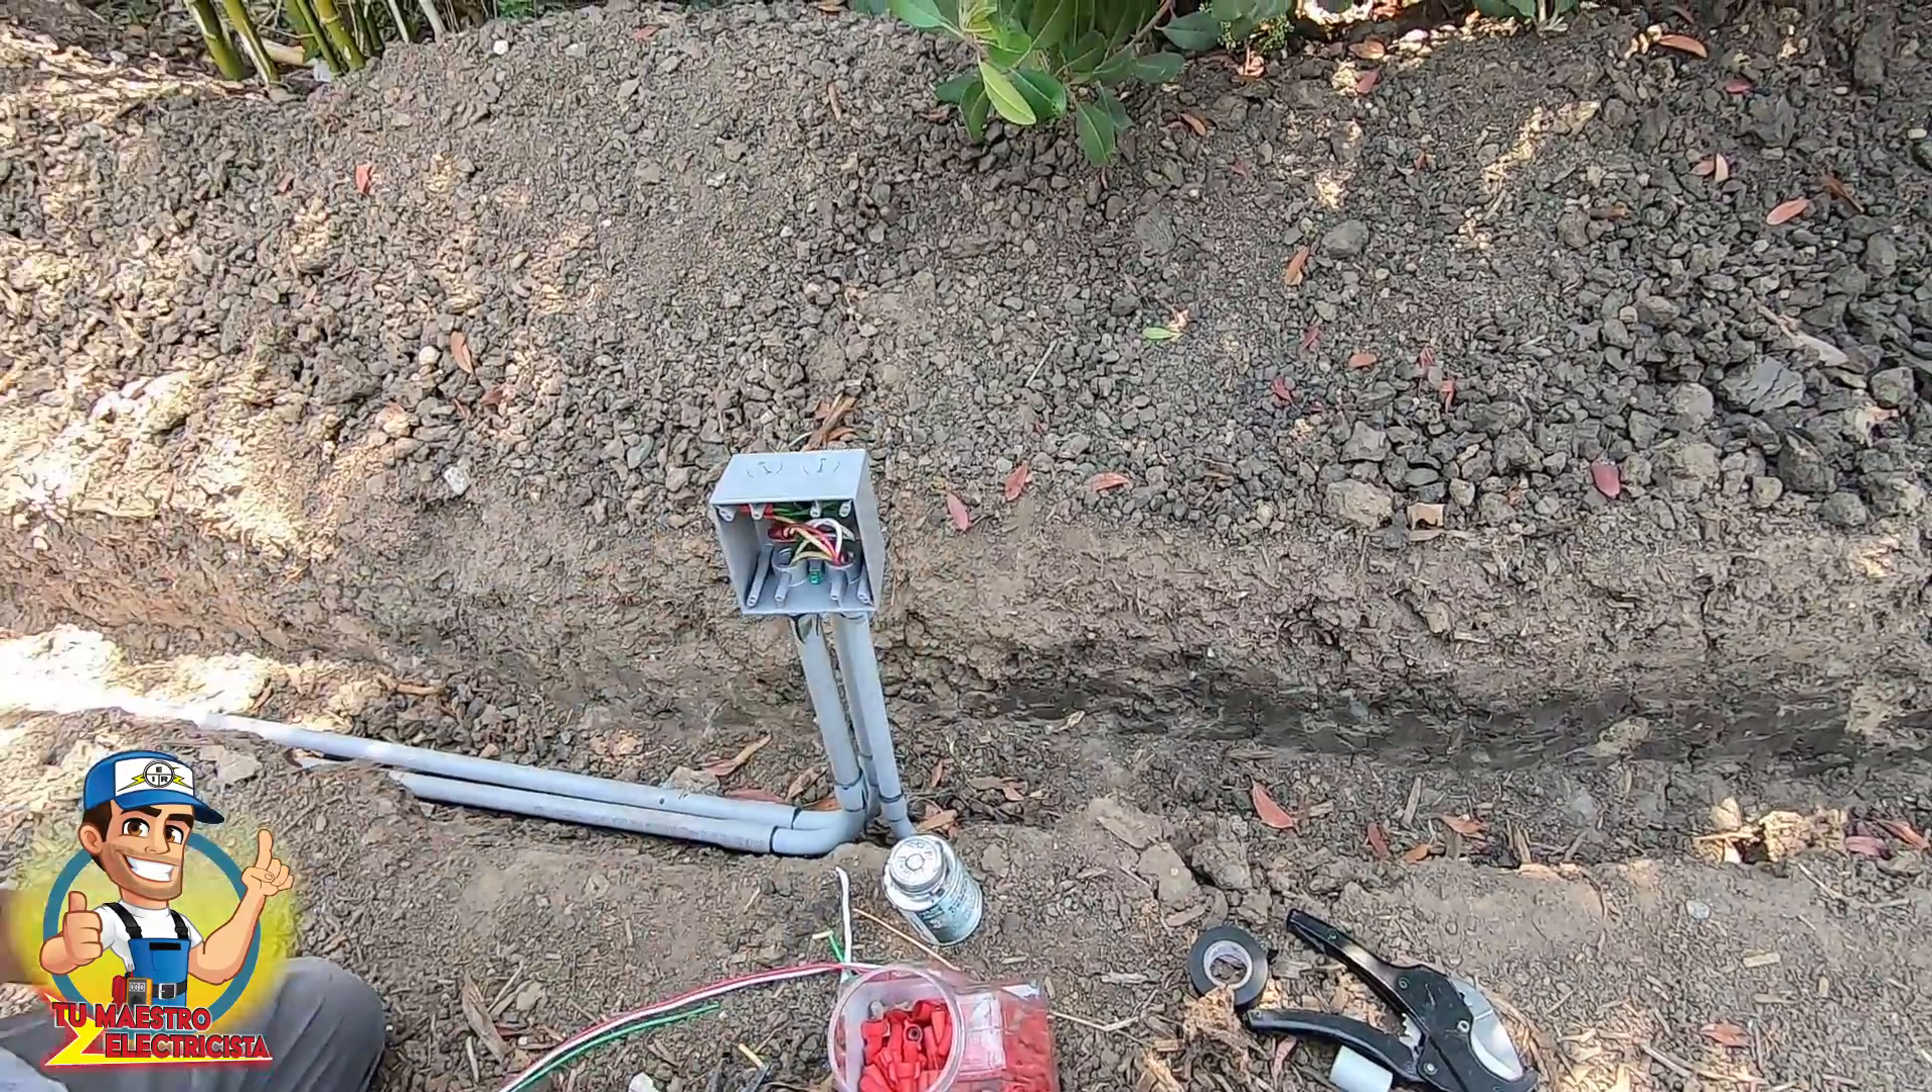Todavía no vamos a instalar una tapa, porque vamos a sujetar bien esta tubería.